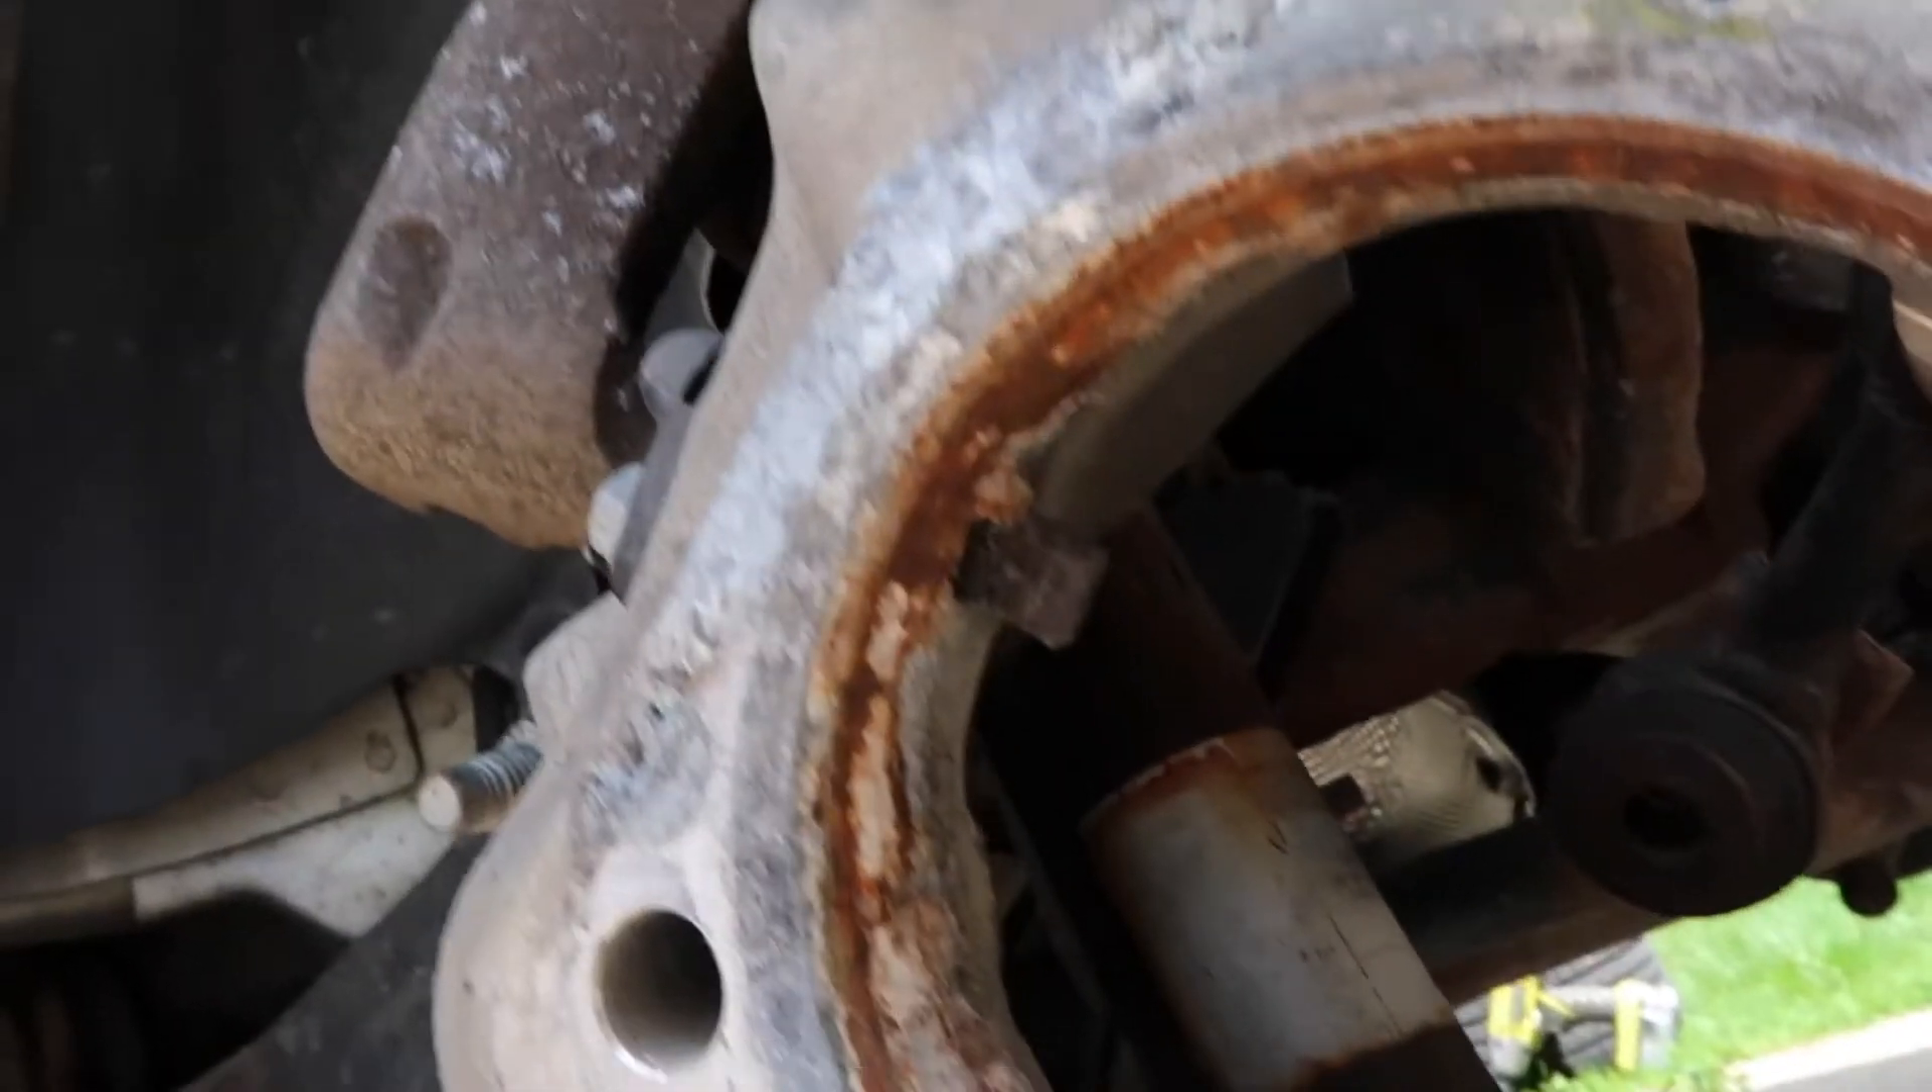All right, YouTube, so that's the wheel, well, the knuckle with the wheel bearing removed.